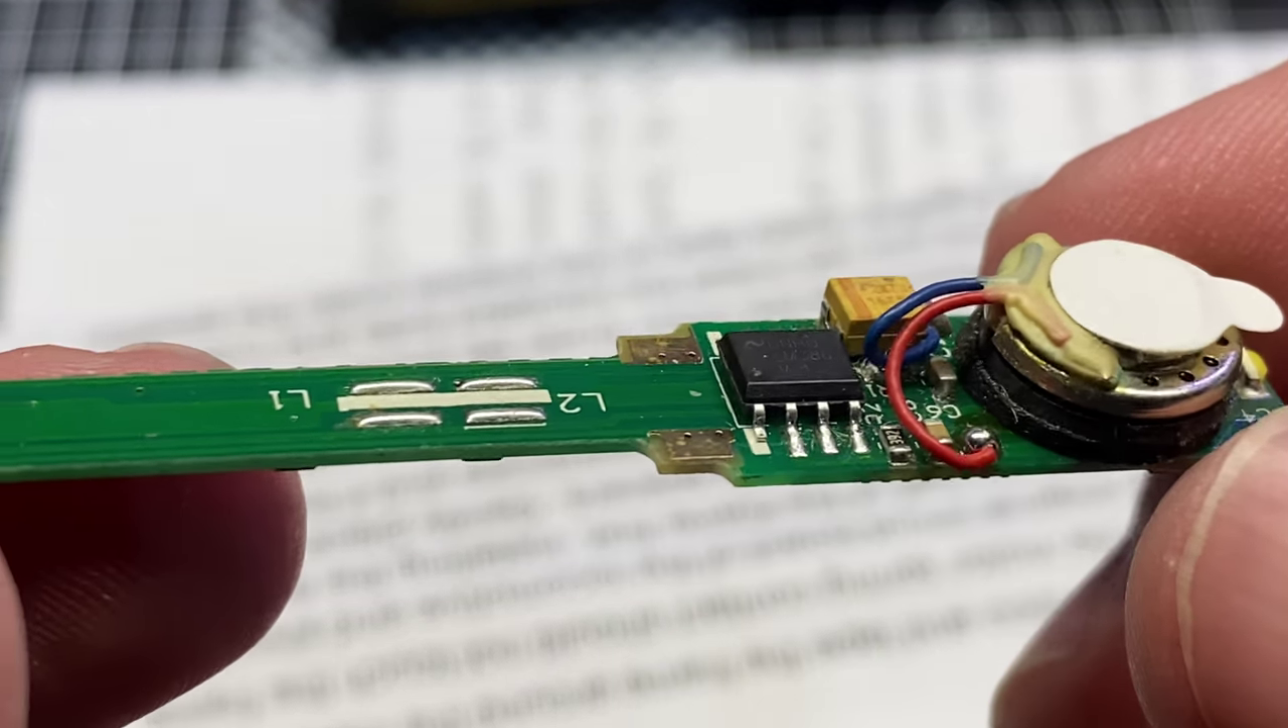As you can see we've got our speaker planted right on to the board here and there's our contact pads.